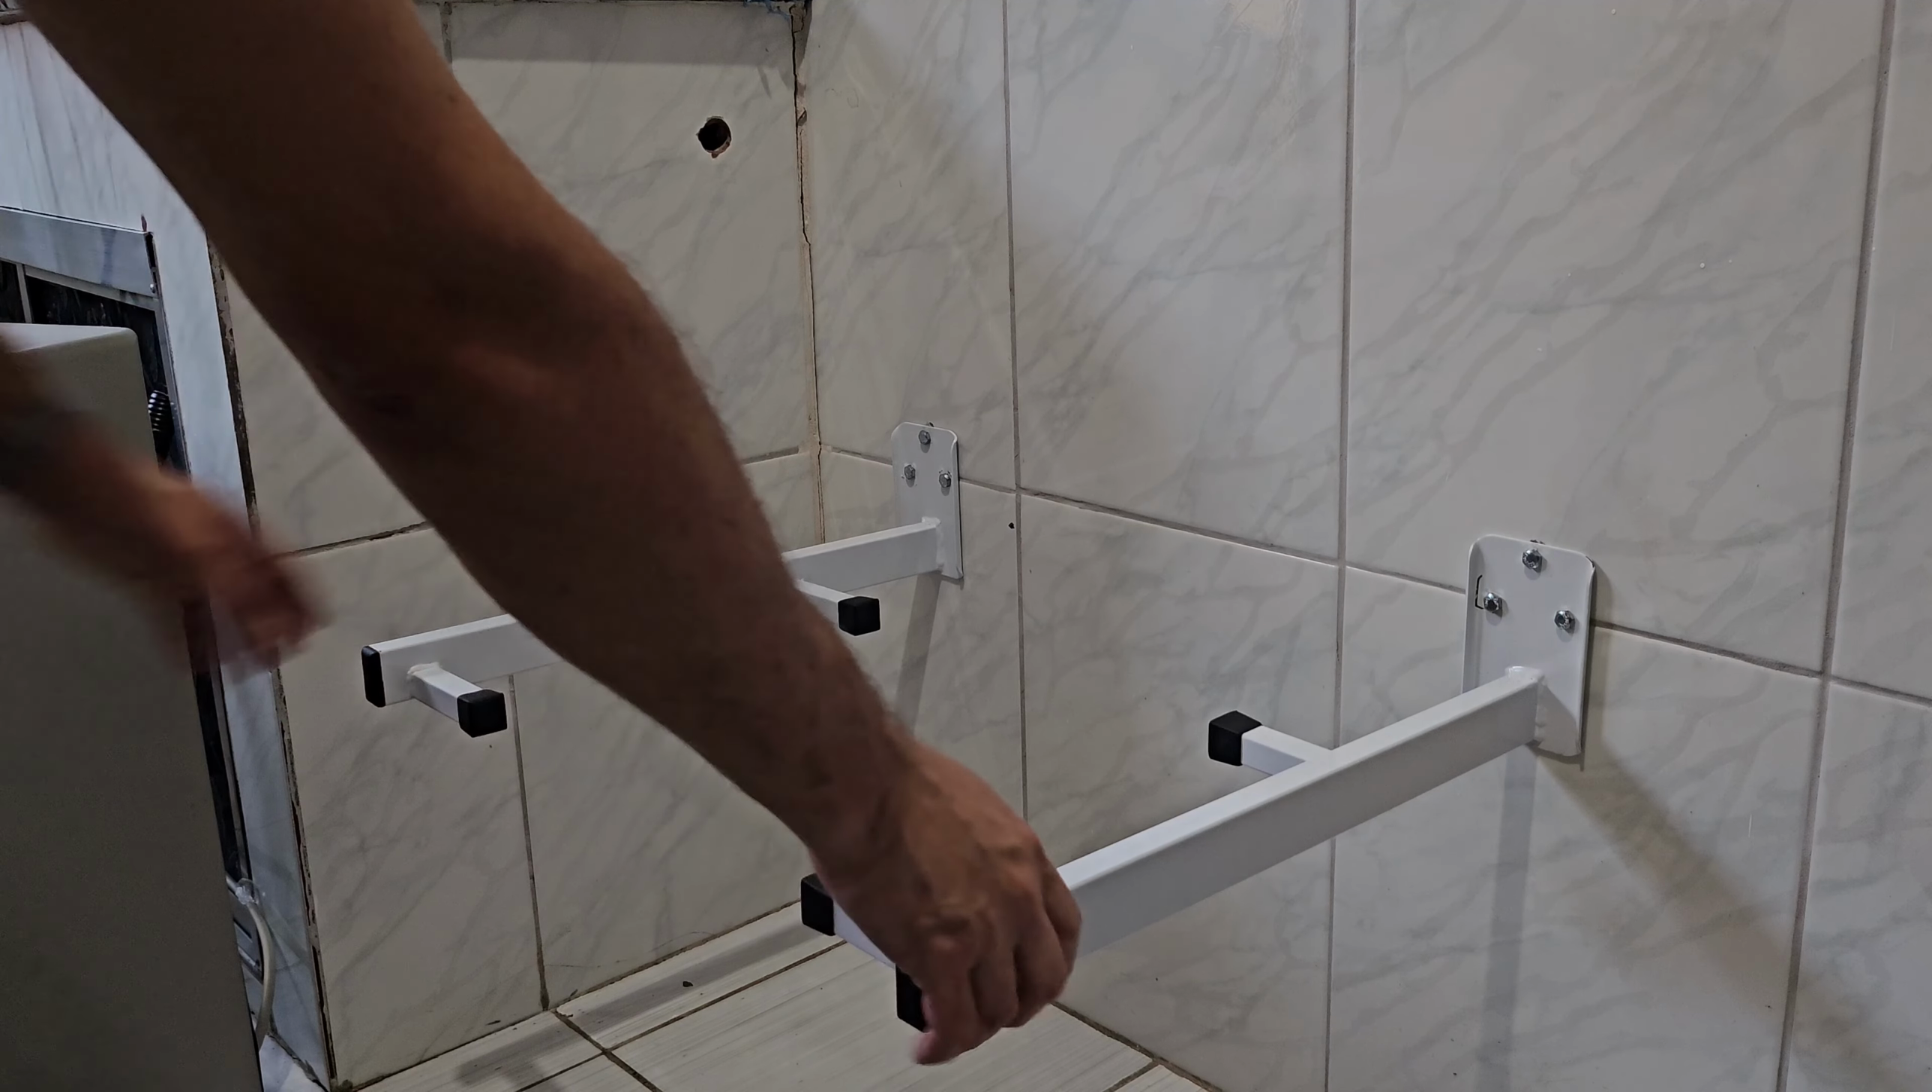Ó, então tá instalado aqui os dois suportes, né?